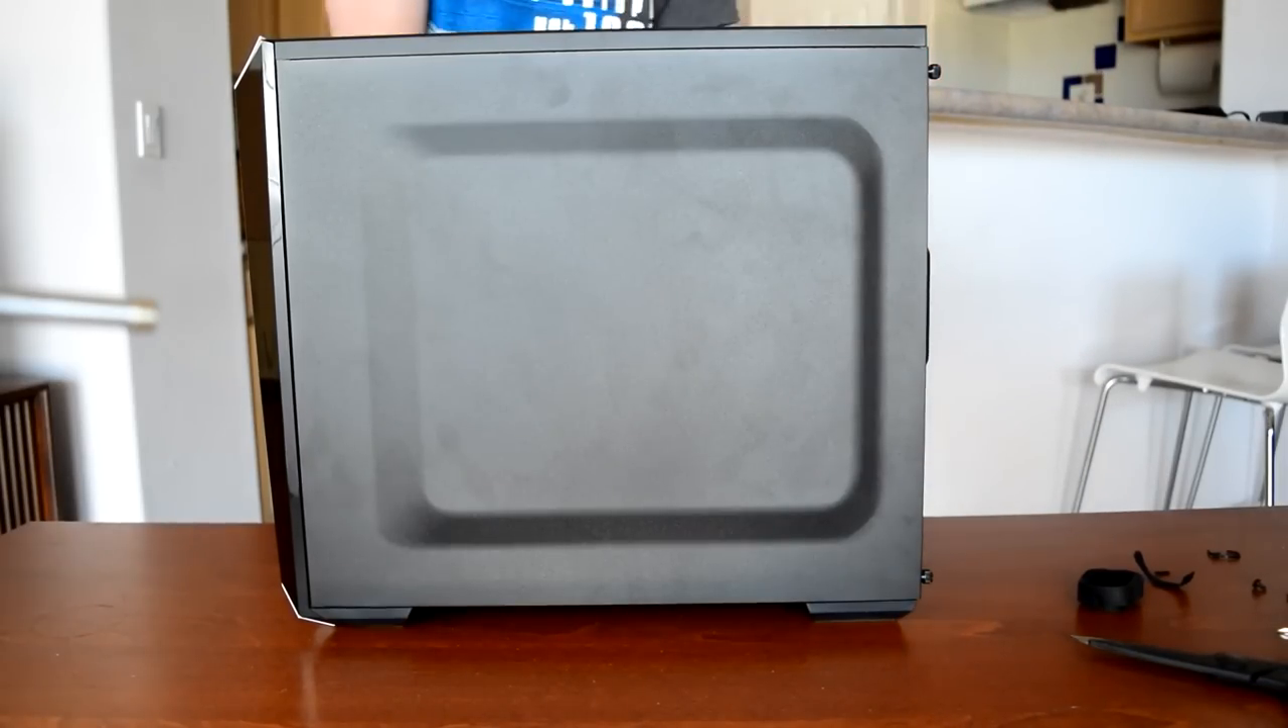Unfortunately, my camera stopped recording right before I put the side panel back on, but rest assured, I got it back on without the use of vise grips or a hammer.